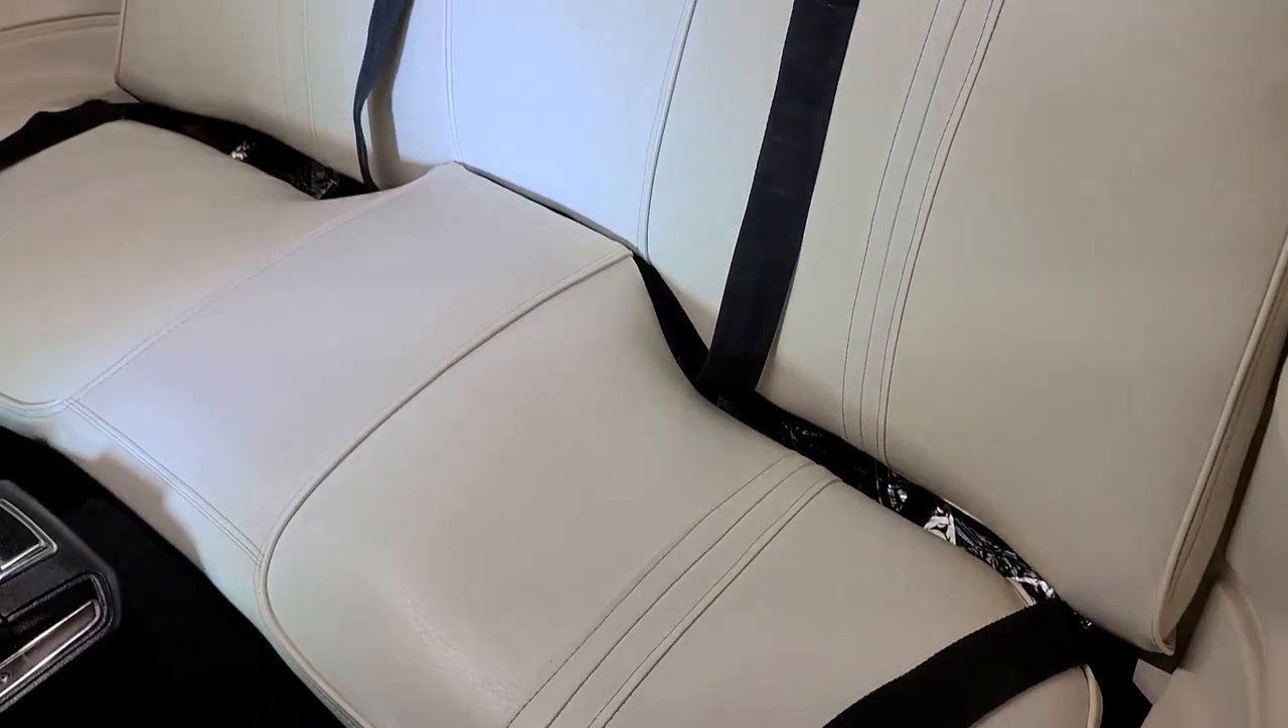Okay, so I've set the seat in the car. I've made sure that the seat belts are free.